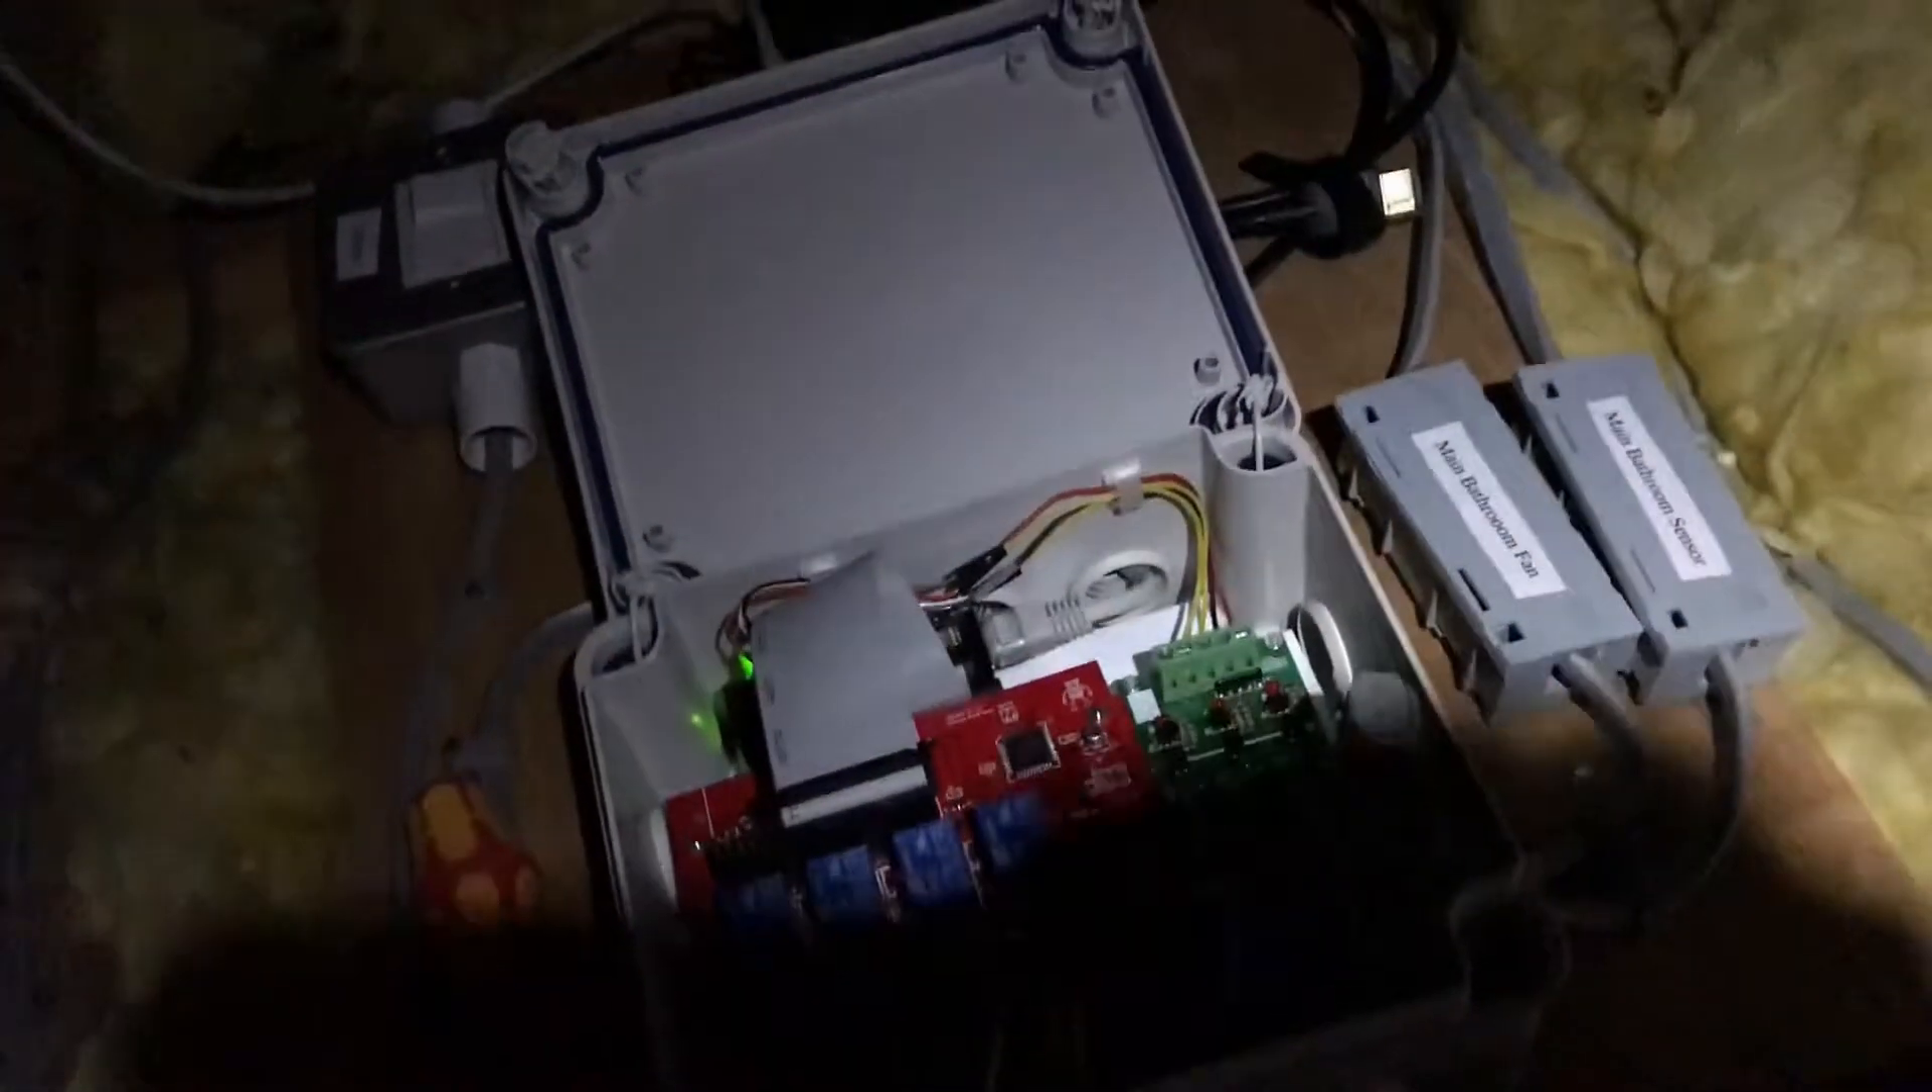So, all I need to do is close the box and then we're good to go.